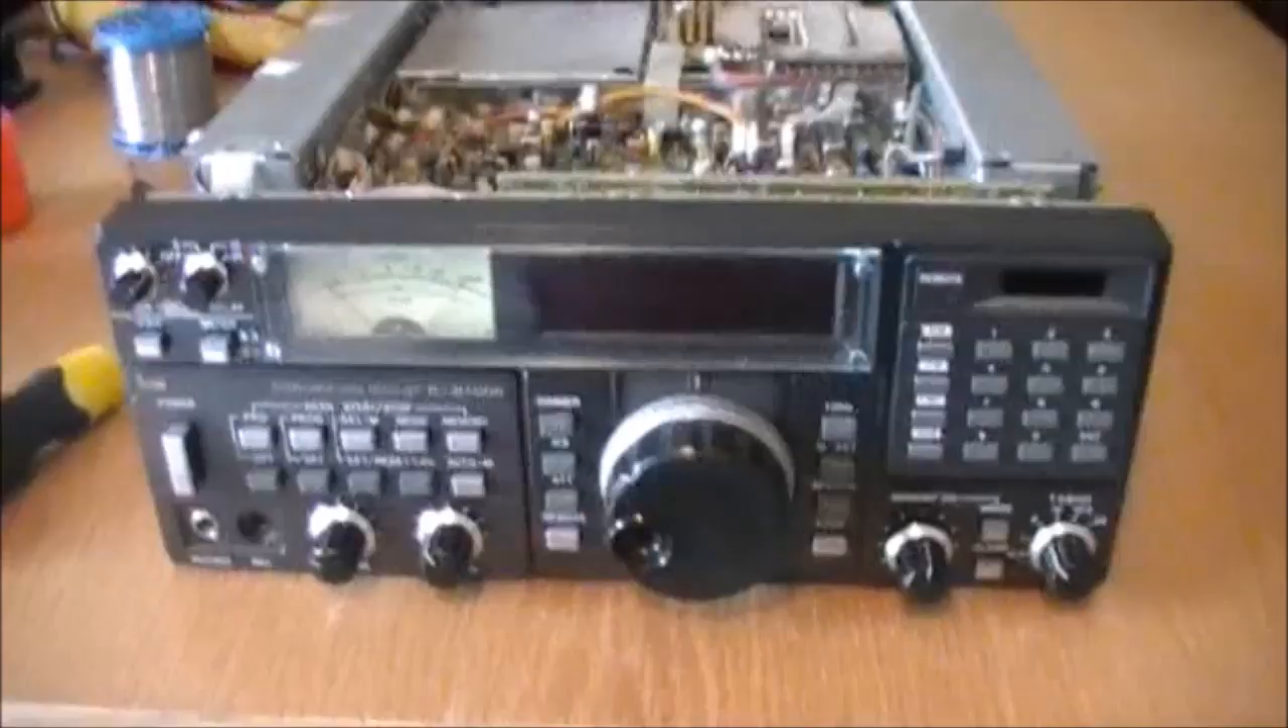All right okay we've got the lids off and modular design so separate boards.